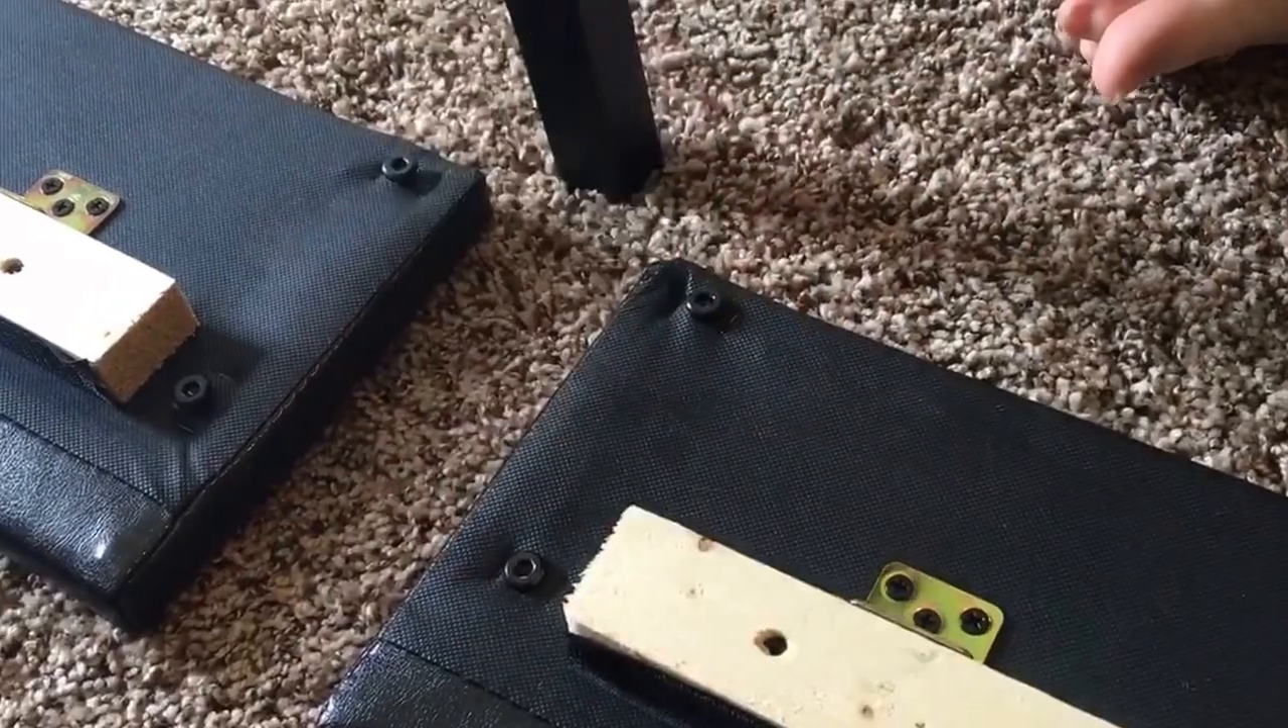With the side panels they do already come with the screws in them um just for convenience sake but they are all the way screwed in.